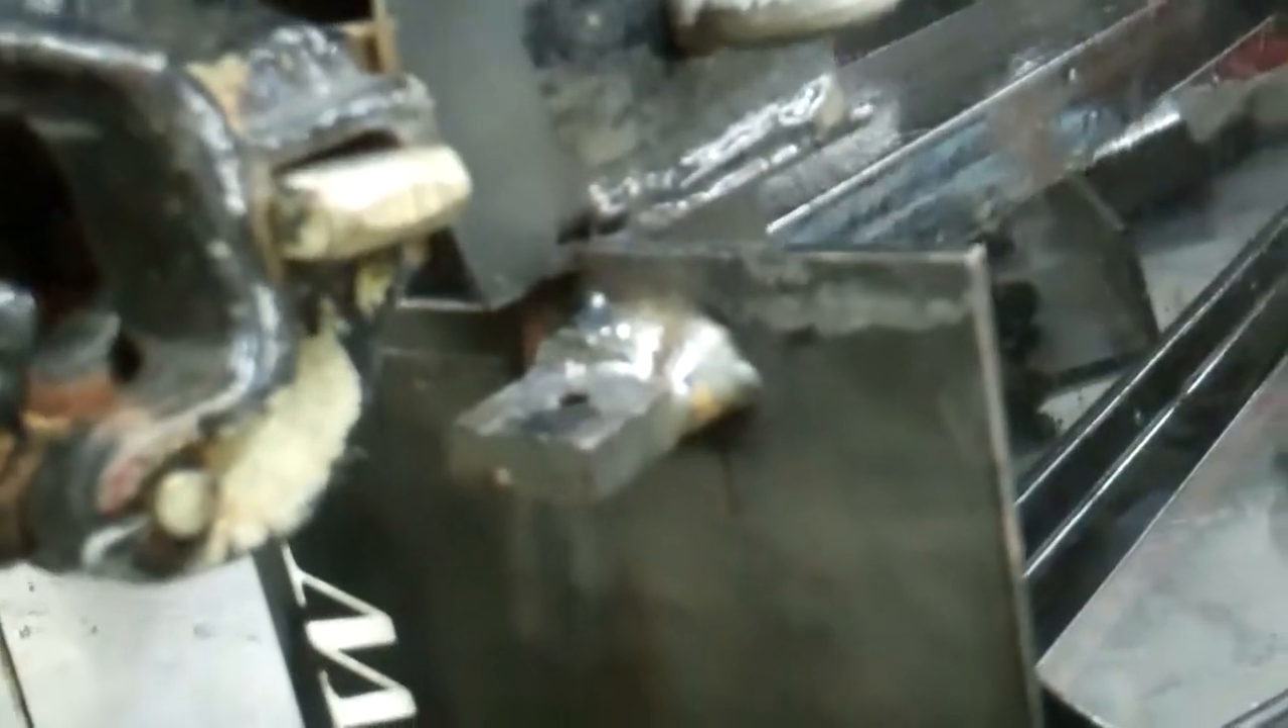Yeah, I just got this little piece welded on for the lever to attach to.